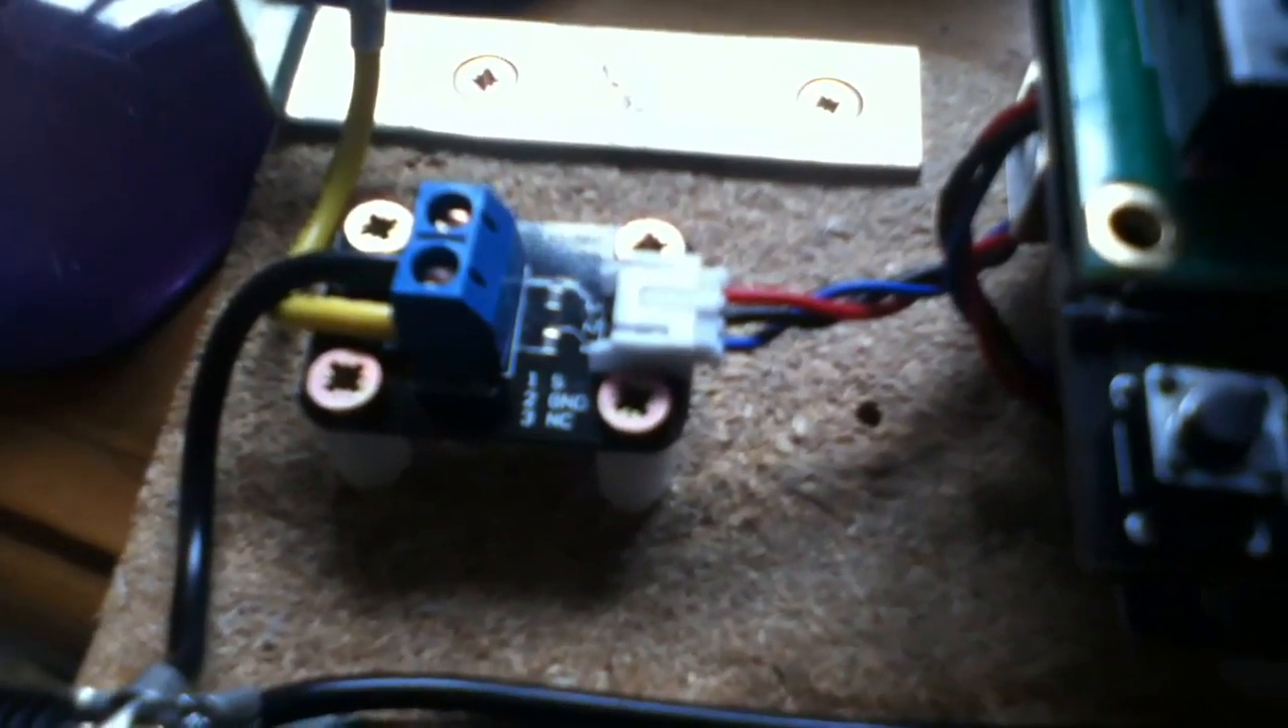The voltage sensor is already mounted there.